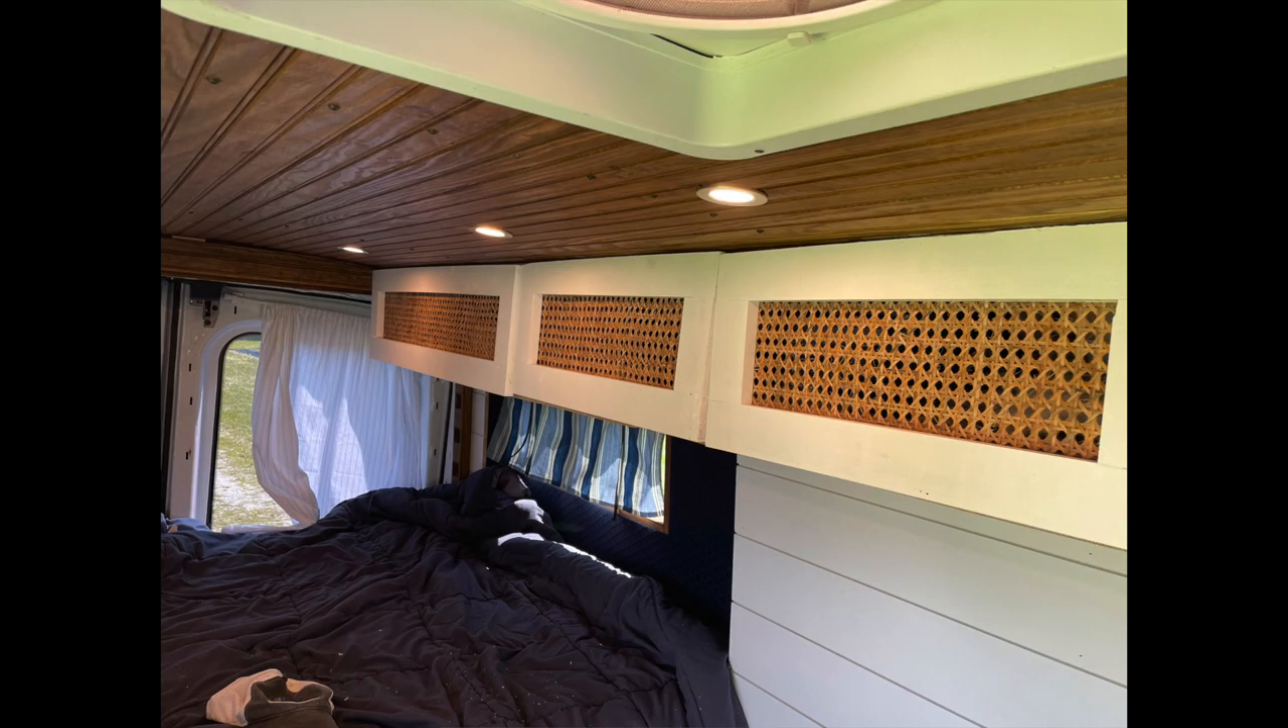Here is the cabinets all fully installed.